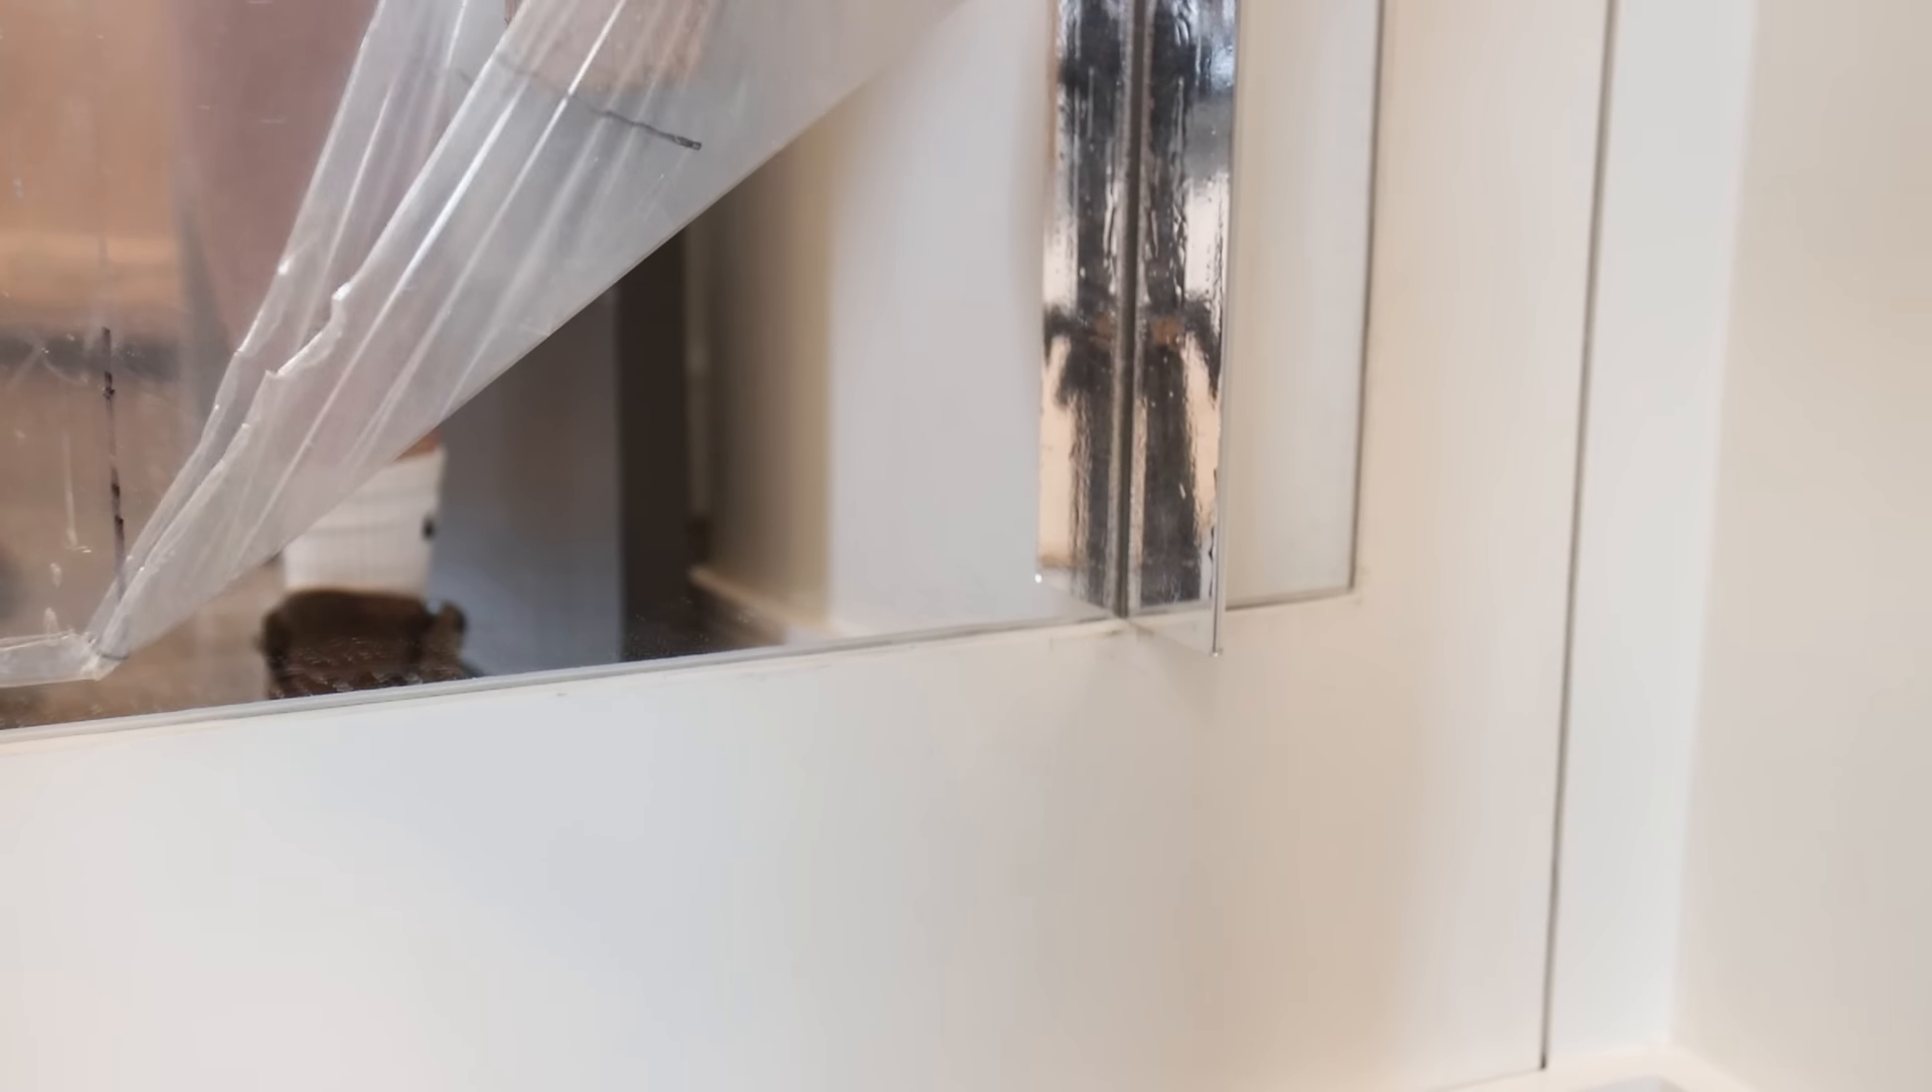I need to pull off the plastic film and then my door's done.